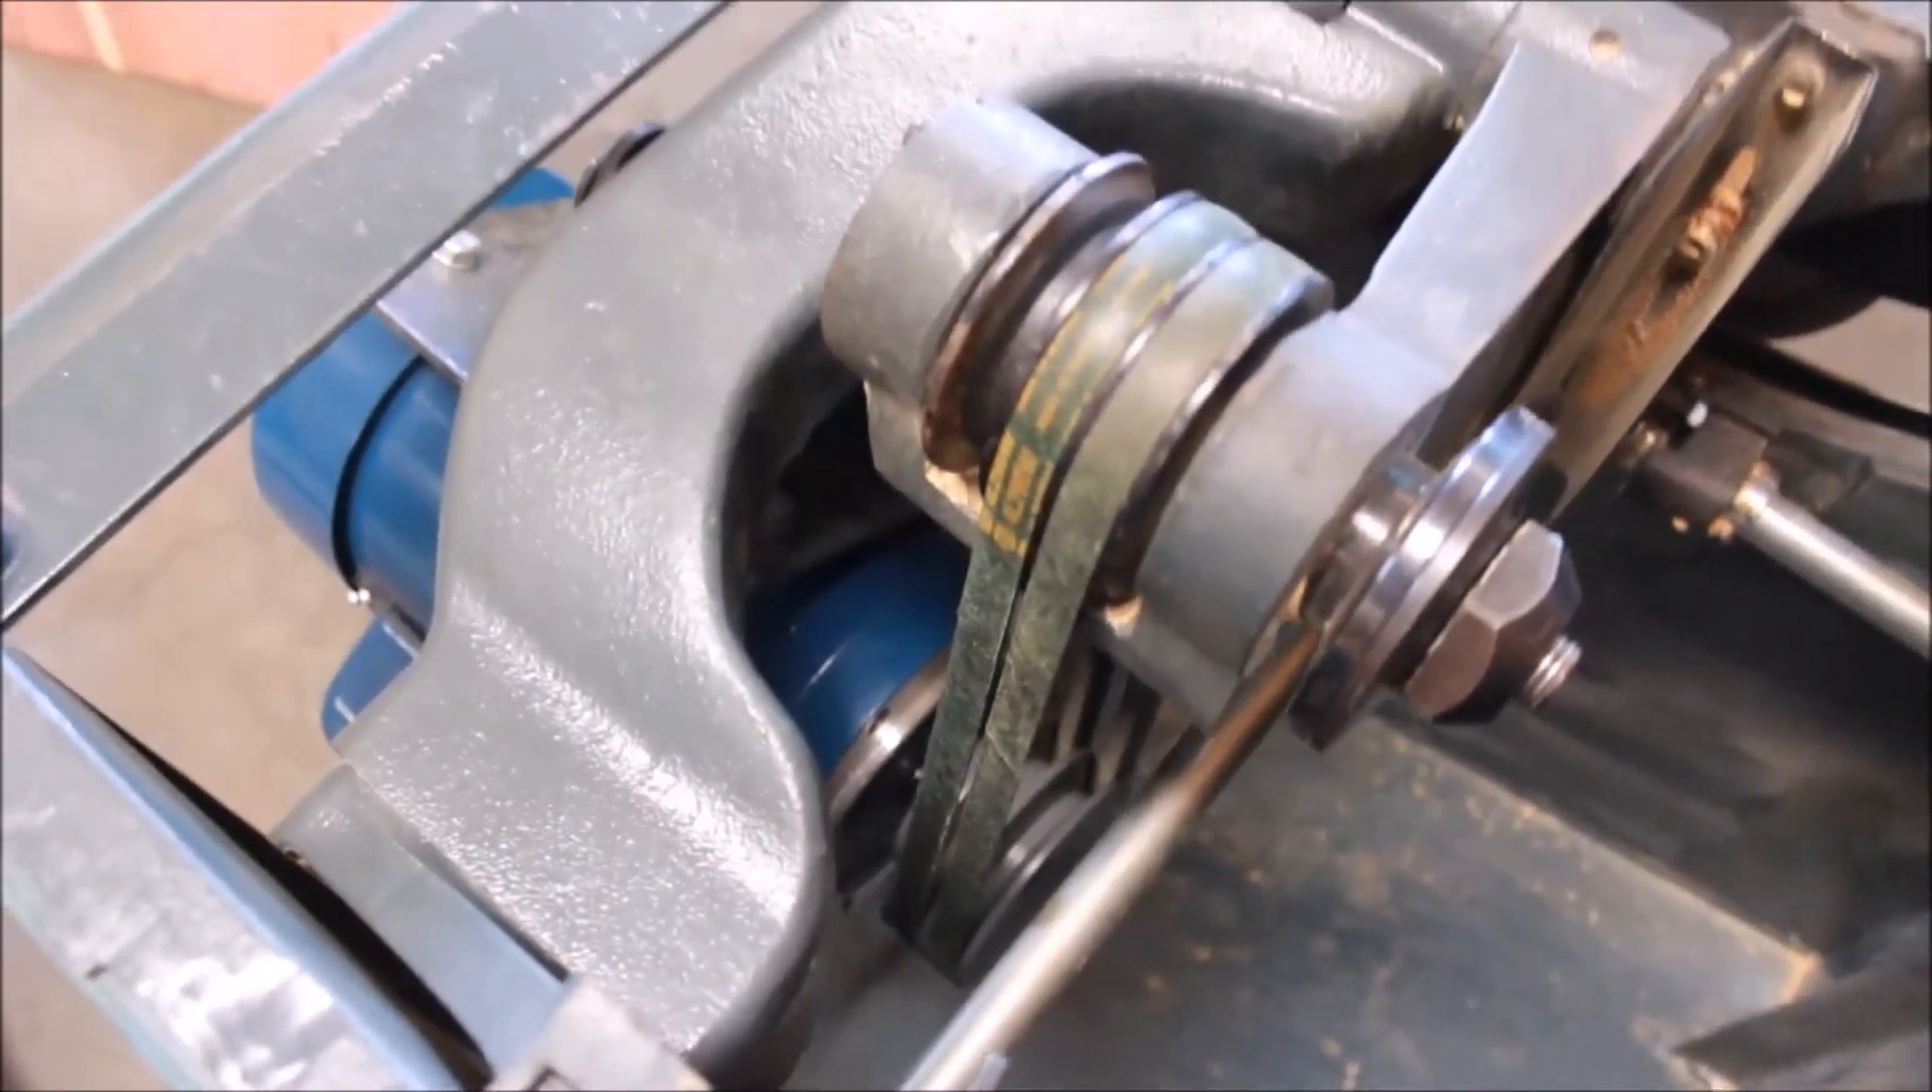I've got the motor pulley on and belts.